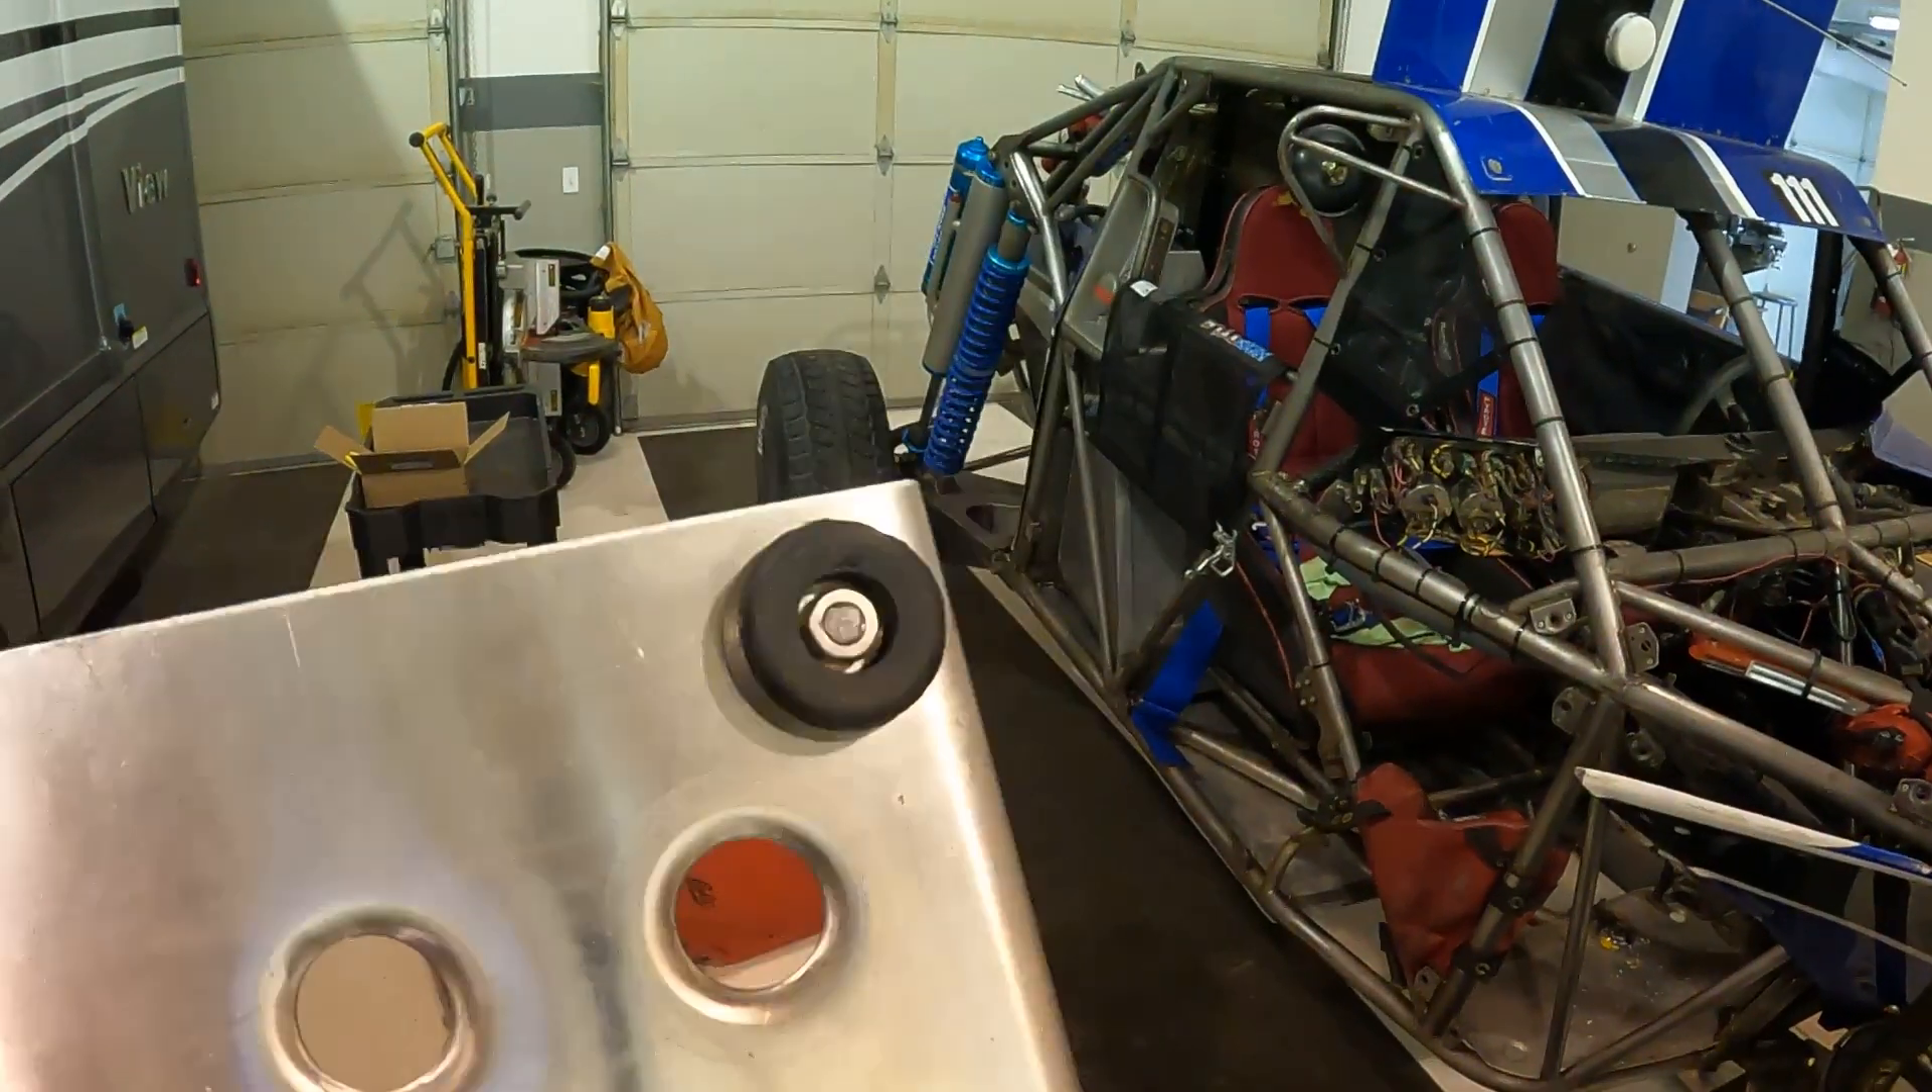I got the rubber bumper put on there.